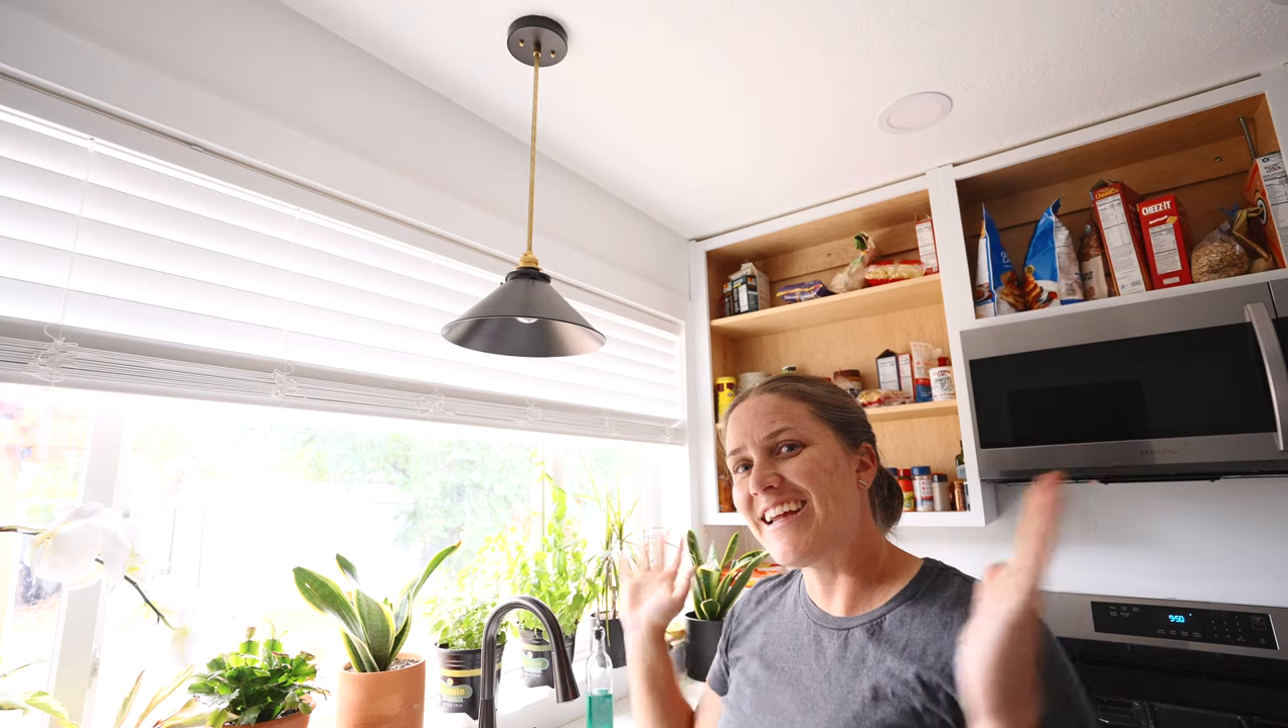The light found its new home right above the sink and that's the project for you.